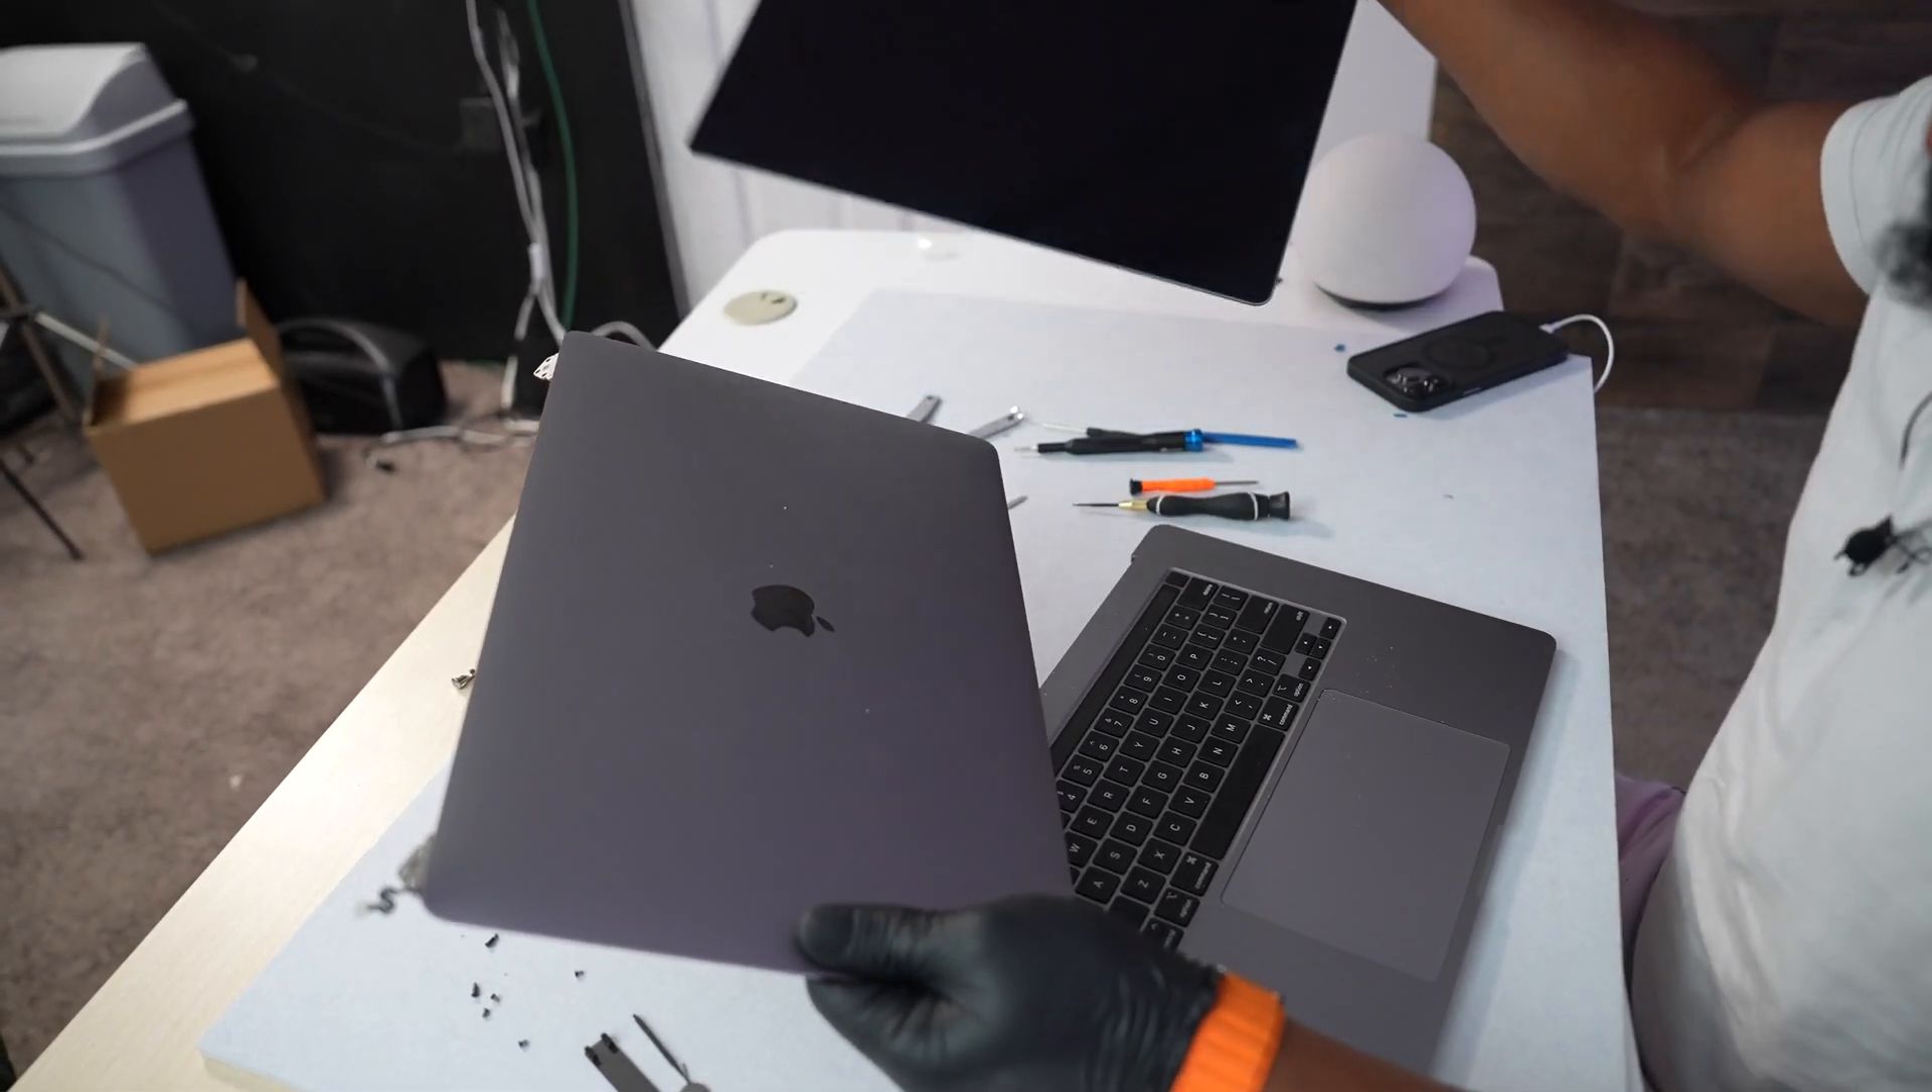As you can see we finally have the screen out guys.